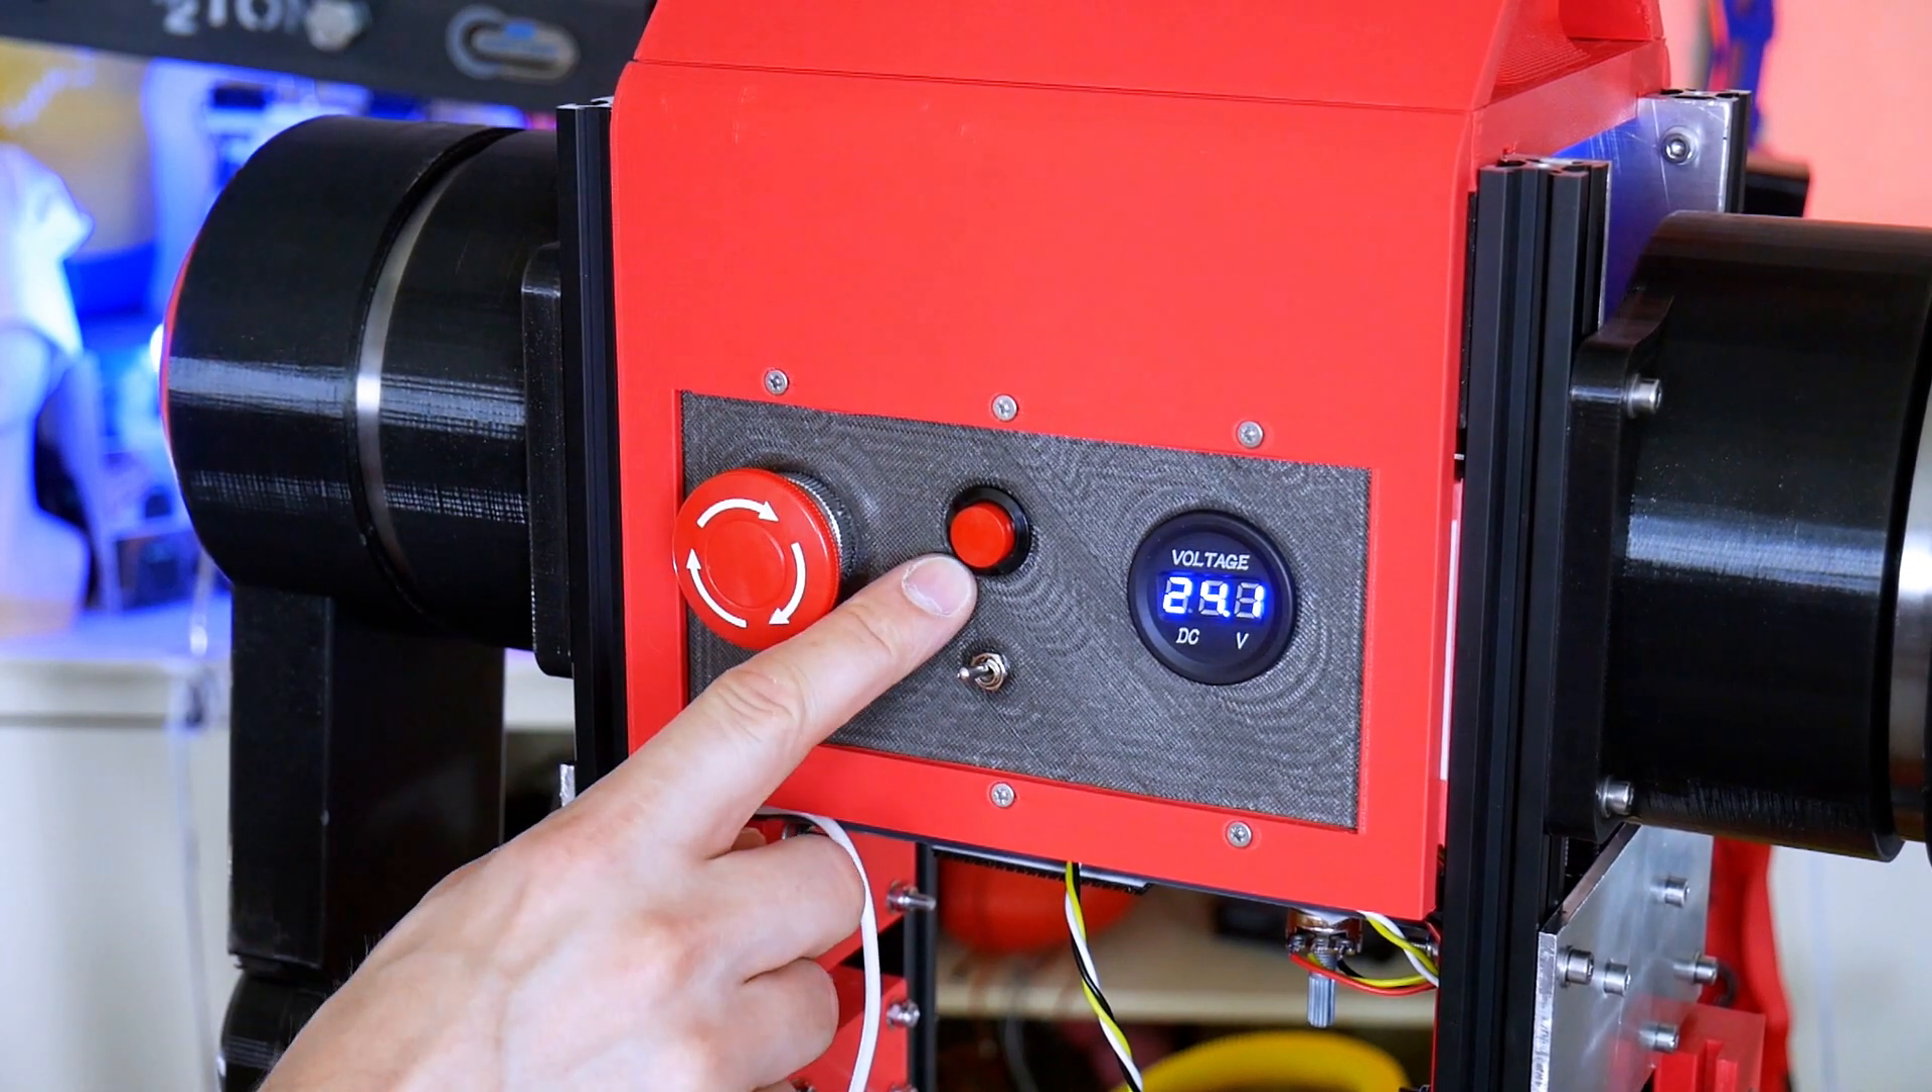I've added a control panel around the back.